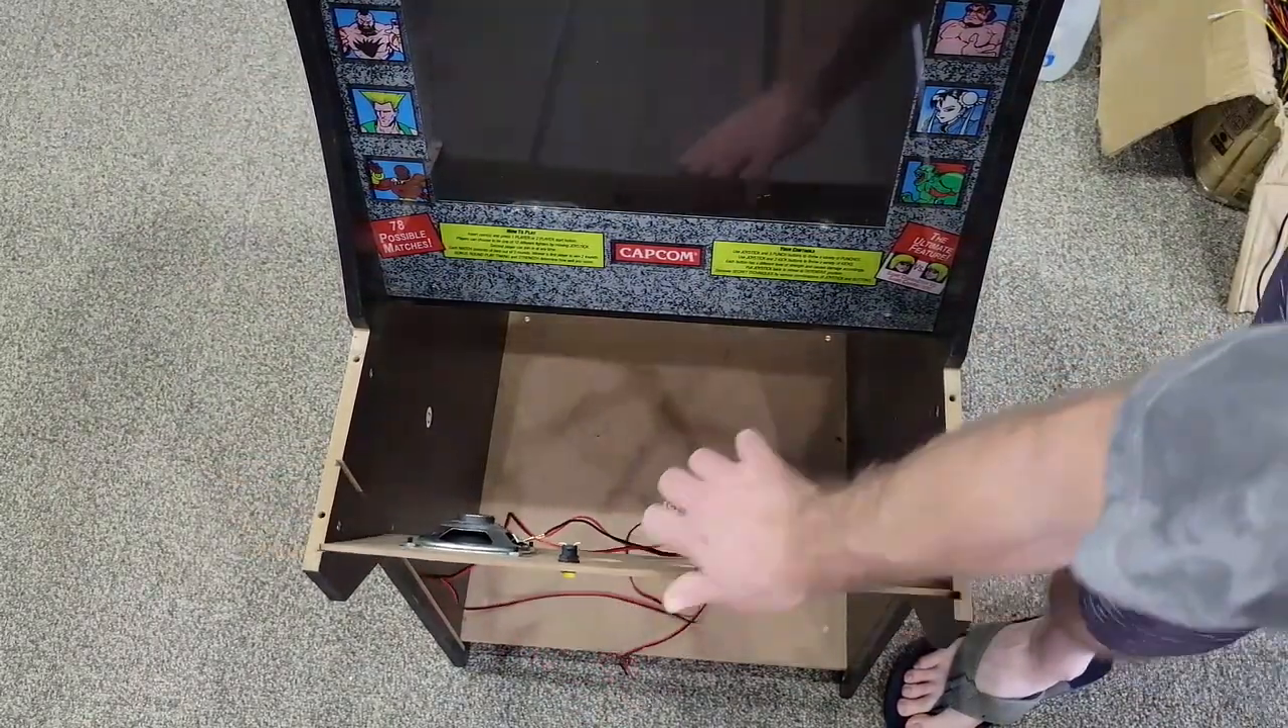My front panel is not there.